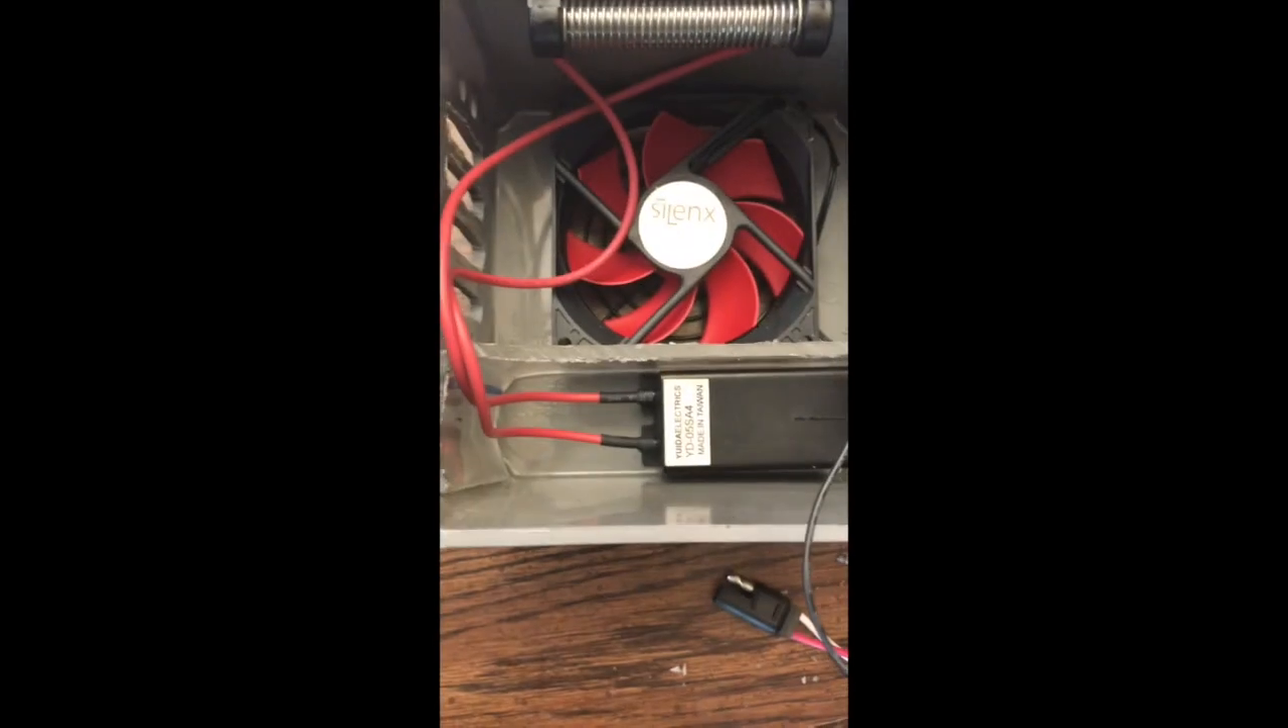We got the fan in. We got the ozone generator there.